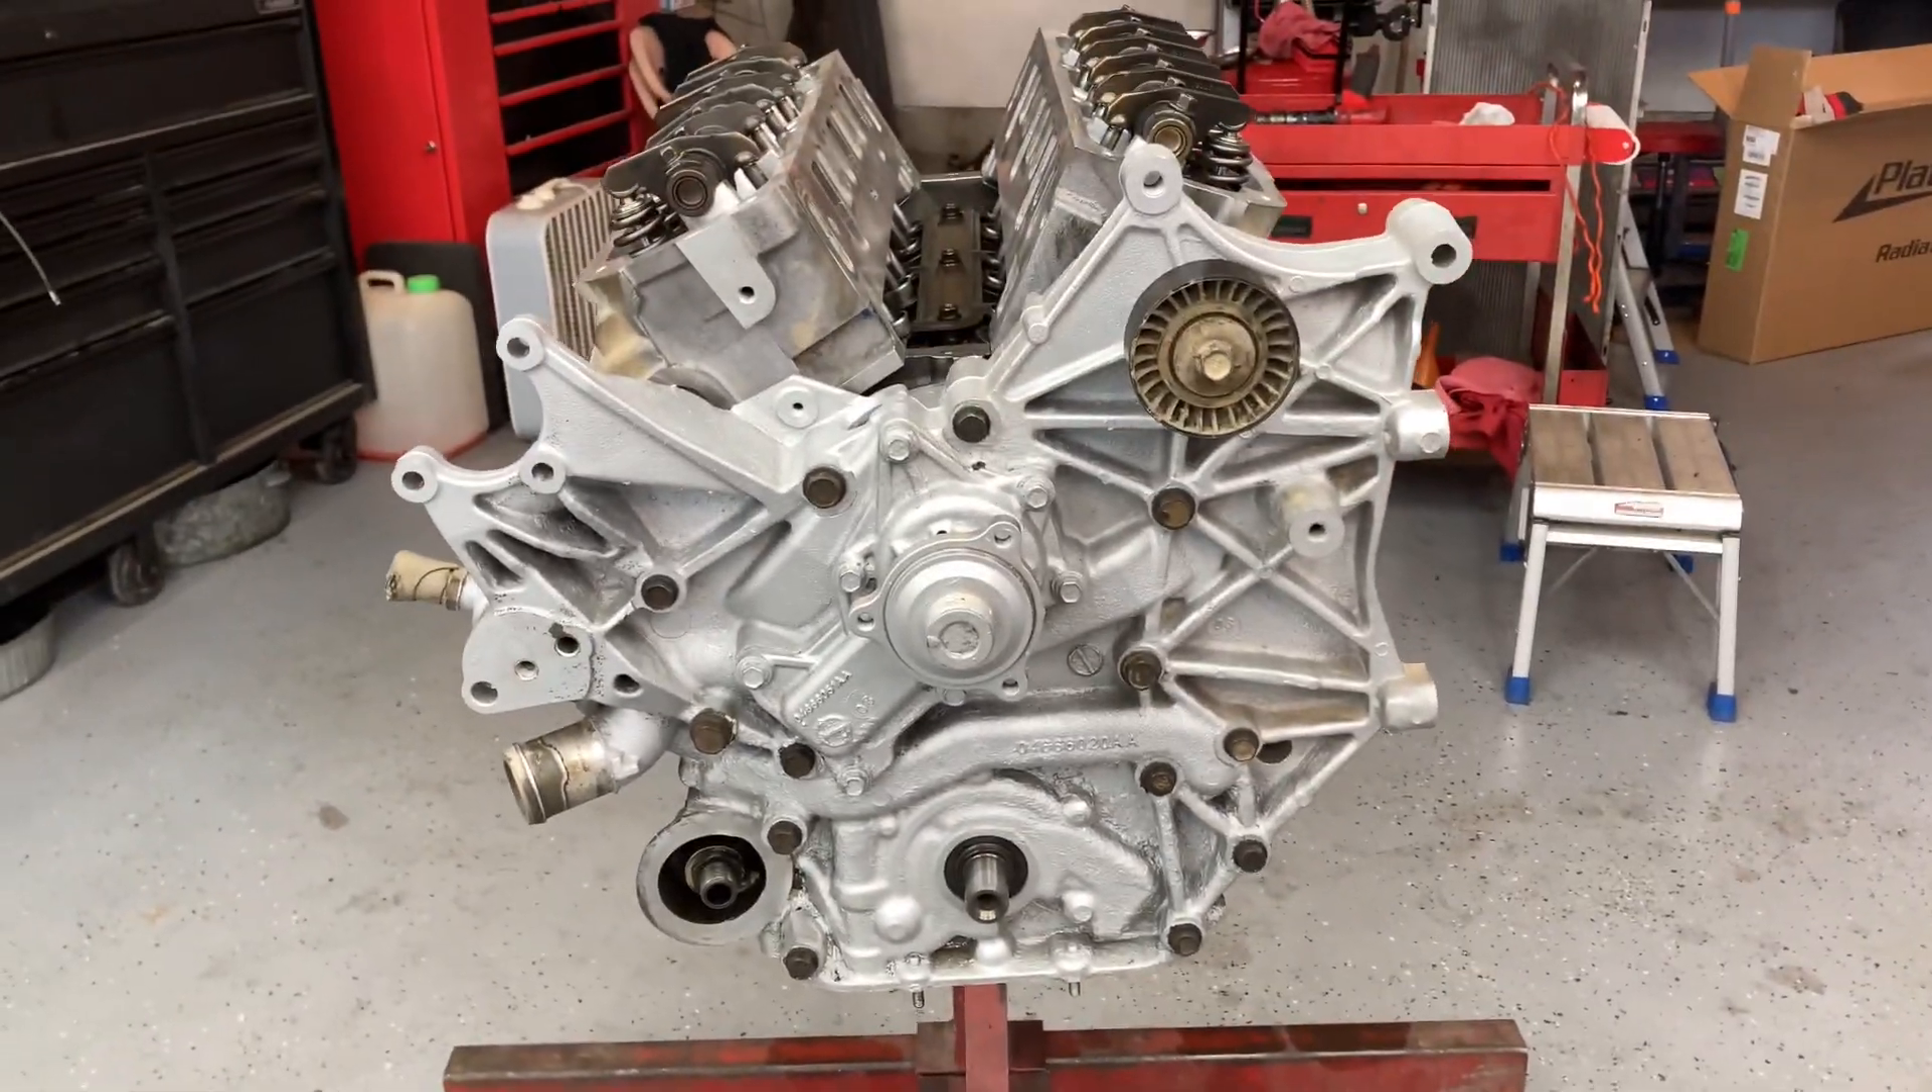Alright, just got the timing cover on, and, um, tightened all the bolts.